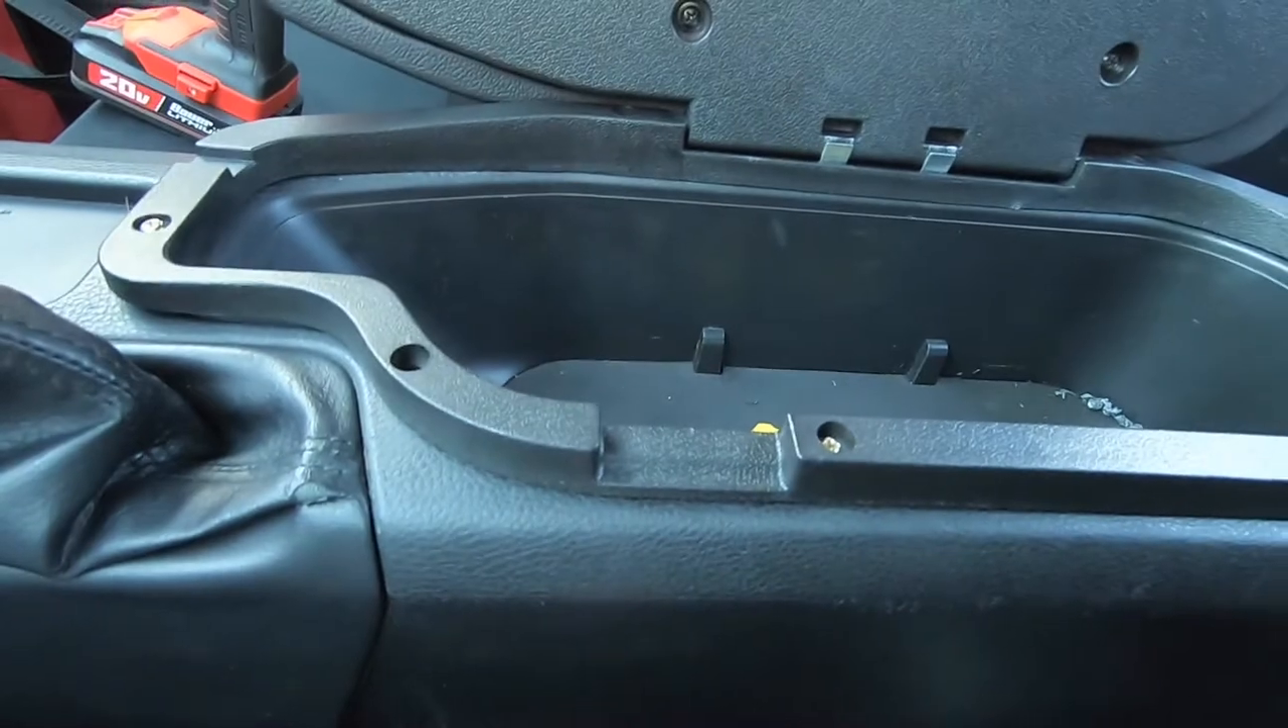Not all the screws are in.